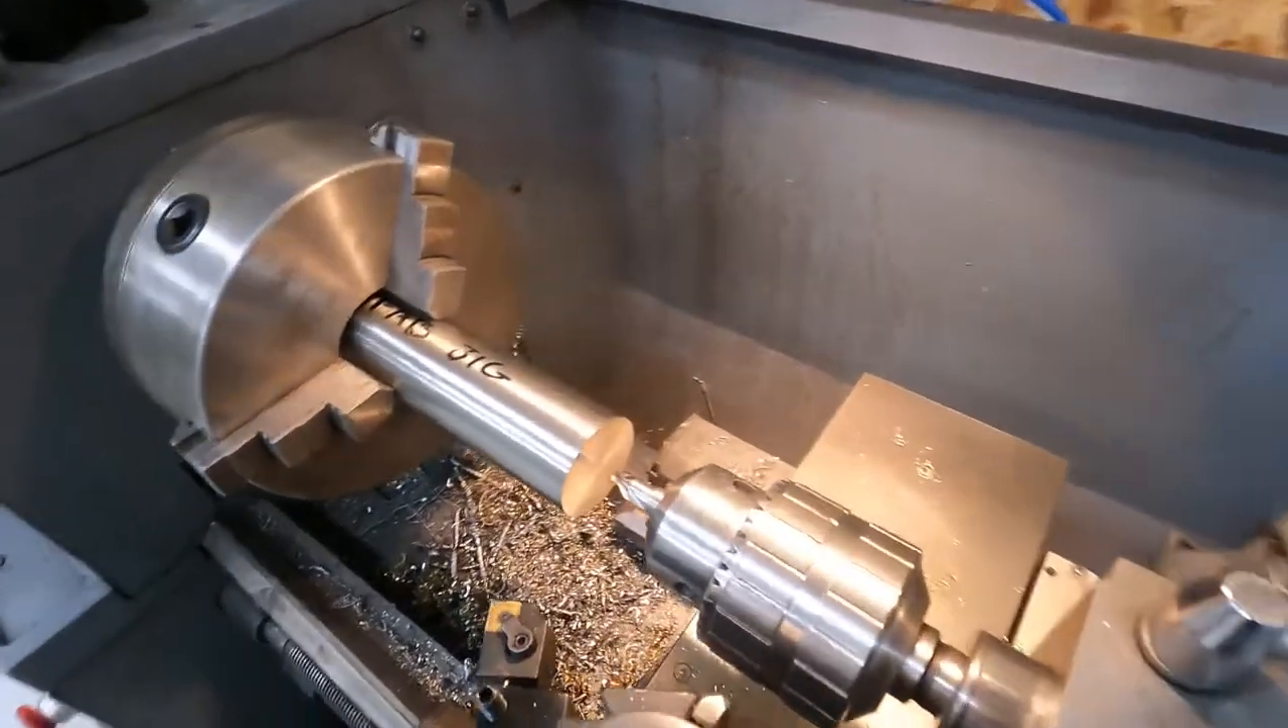Now we've got the center drill put in our drill chuck.